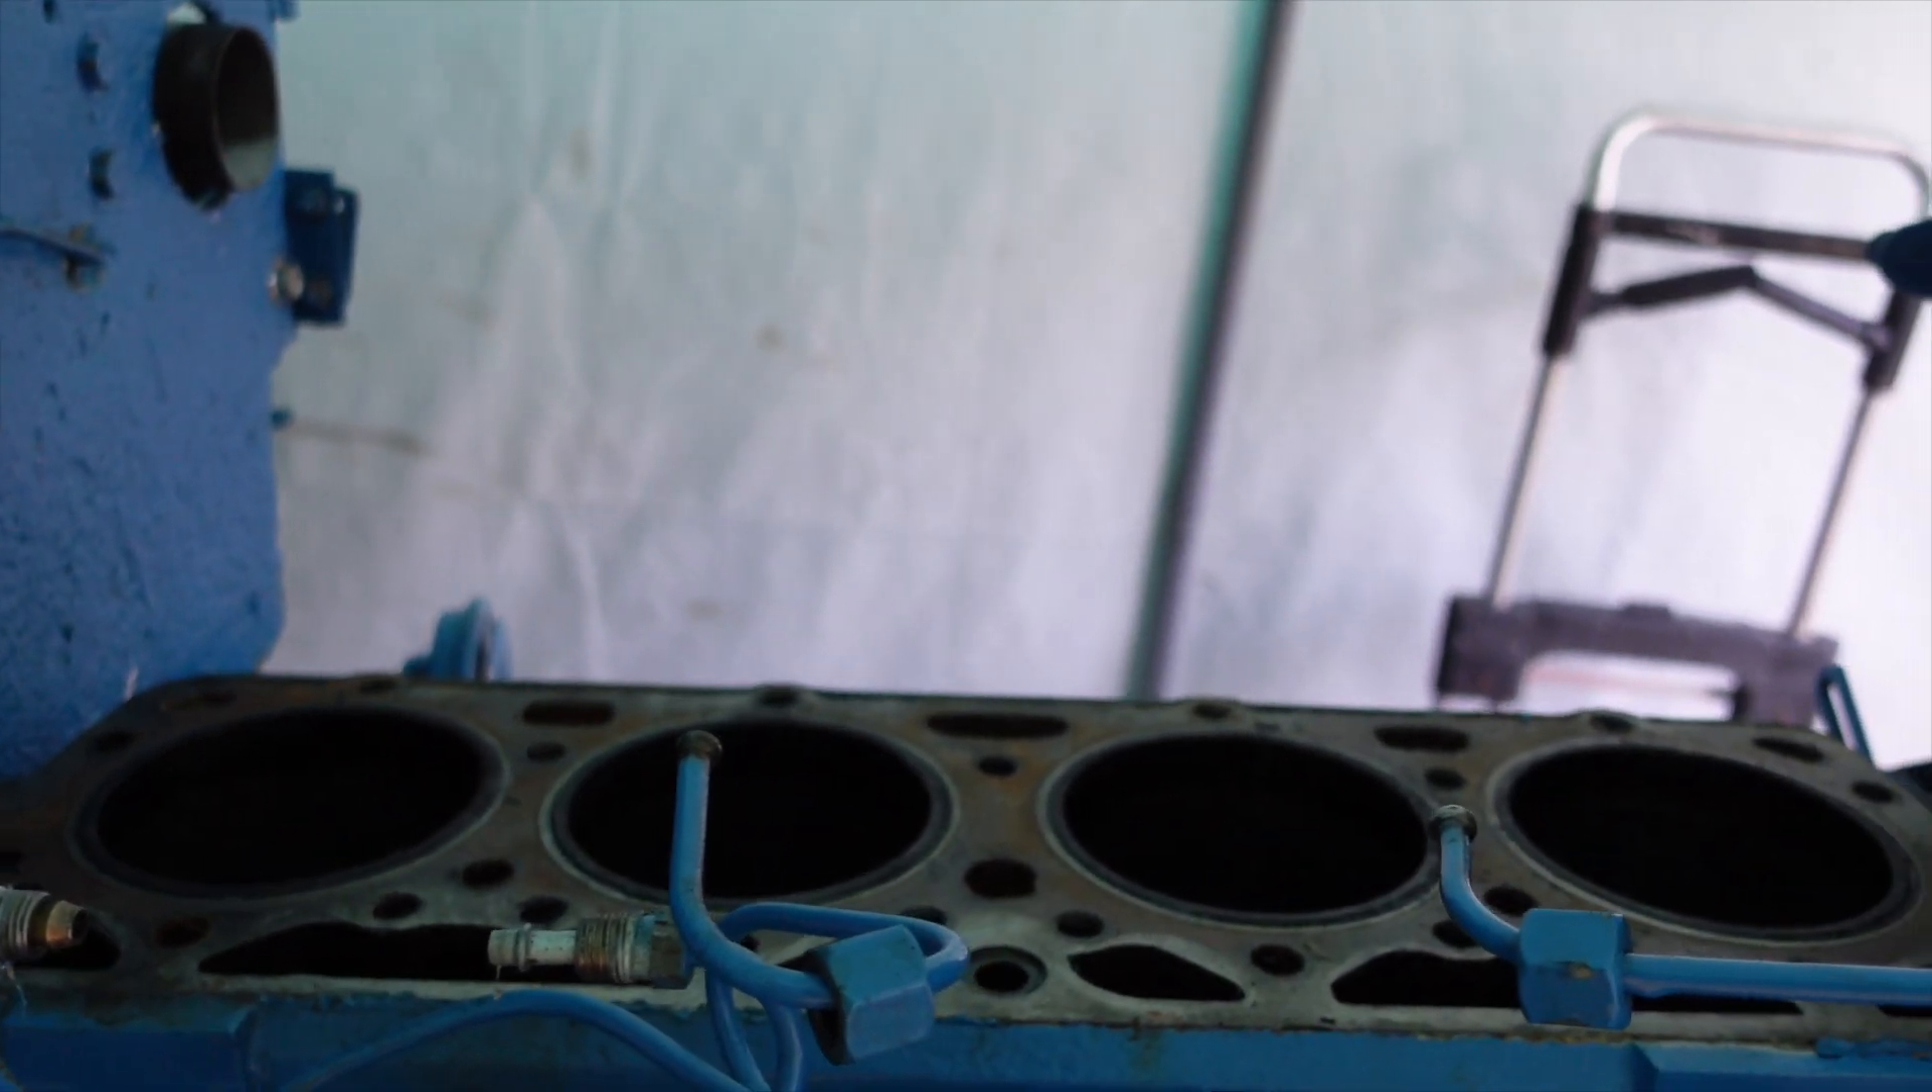Right, I've had a massive help with this project and that is, while I've been working, my friends John and Trevor have come down and took off the cylinder head.